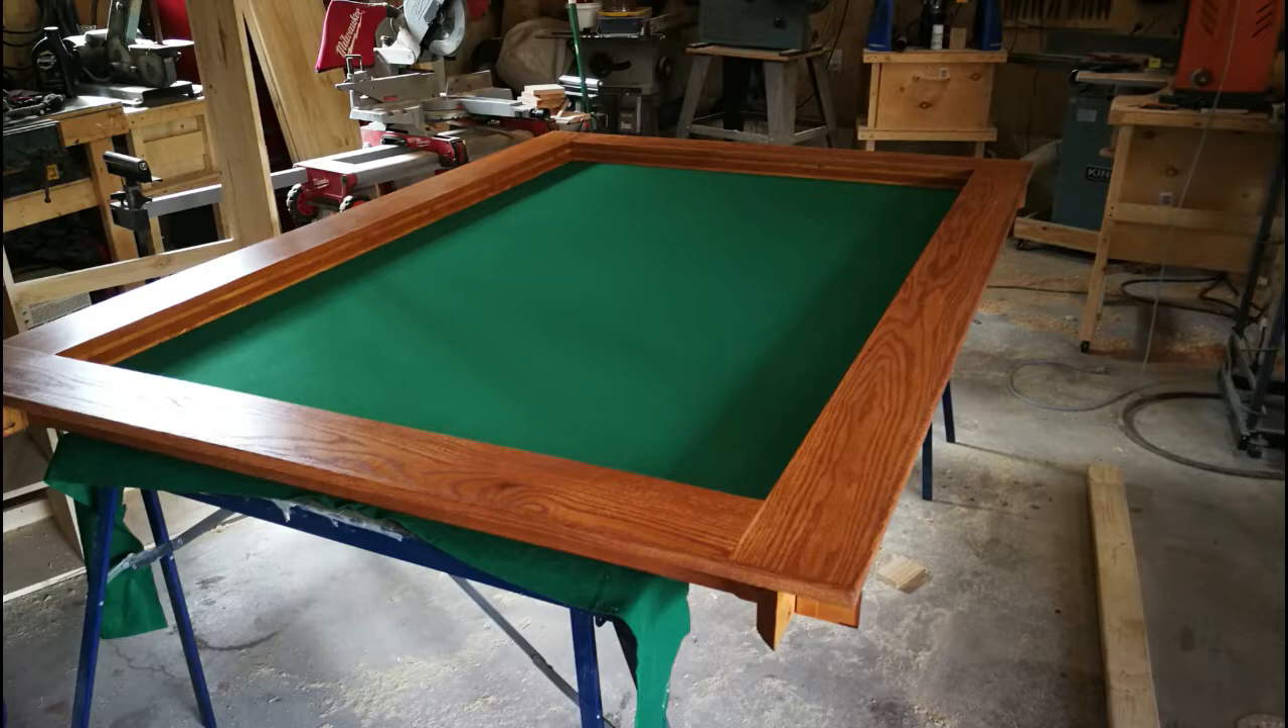Got the felt on and now it's looking pretty sharp.